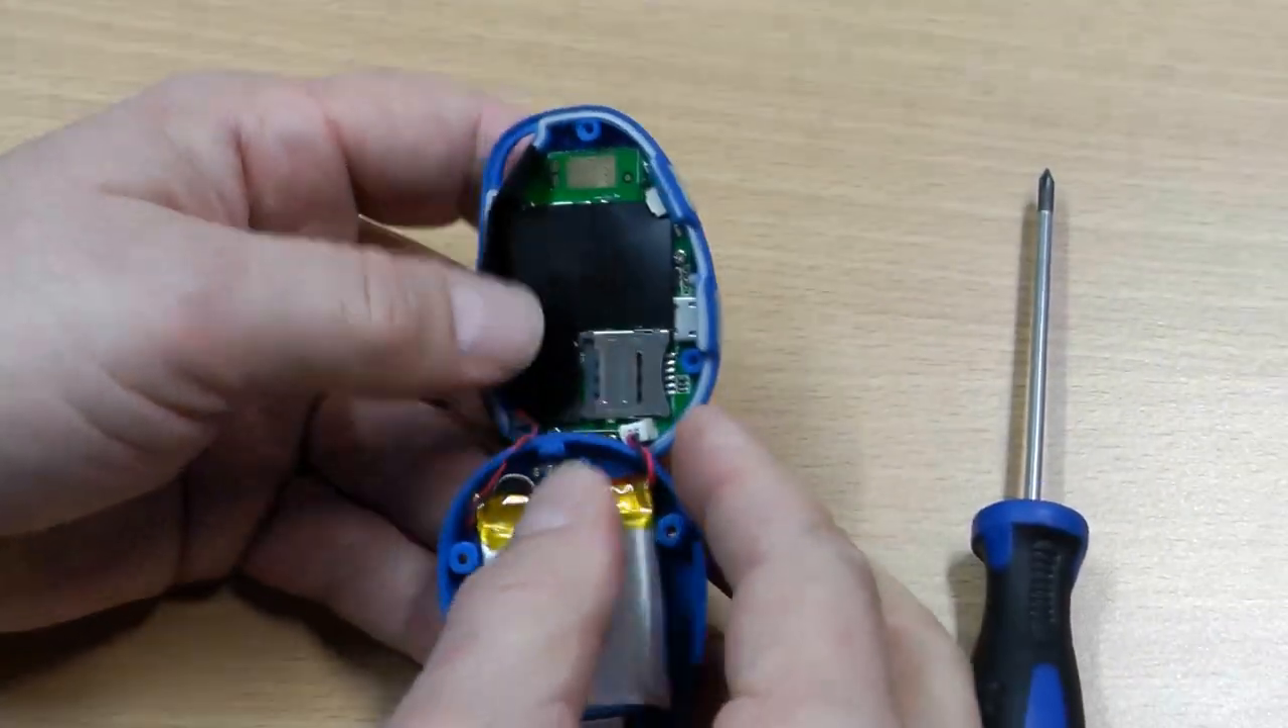Alright, now we have the Safelife pendant open.